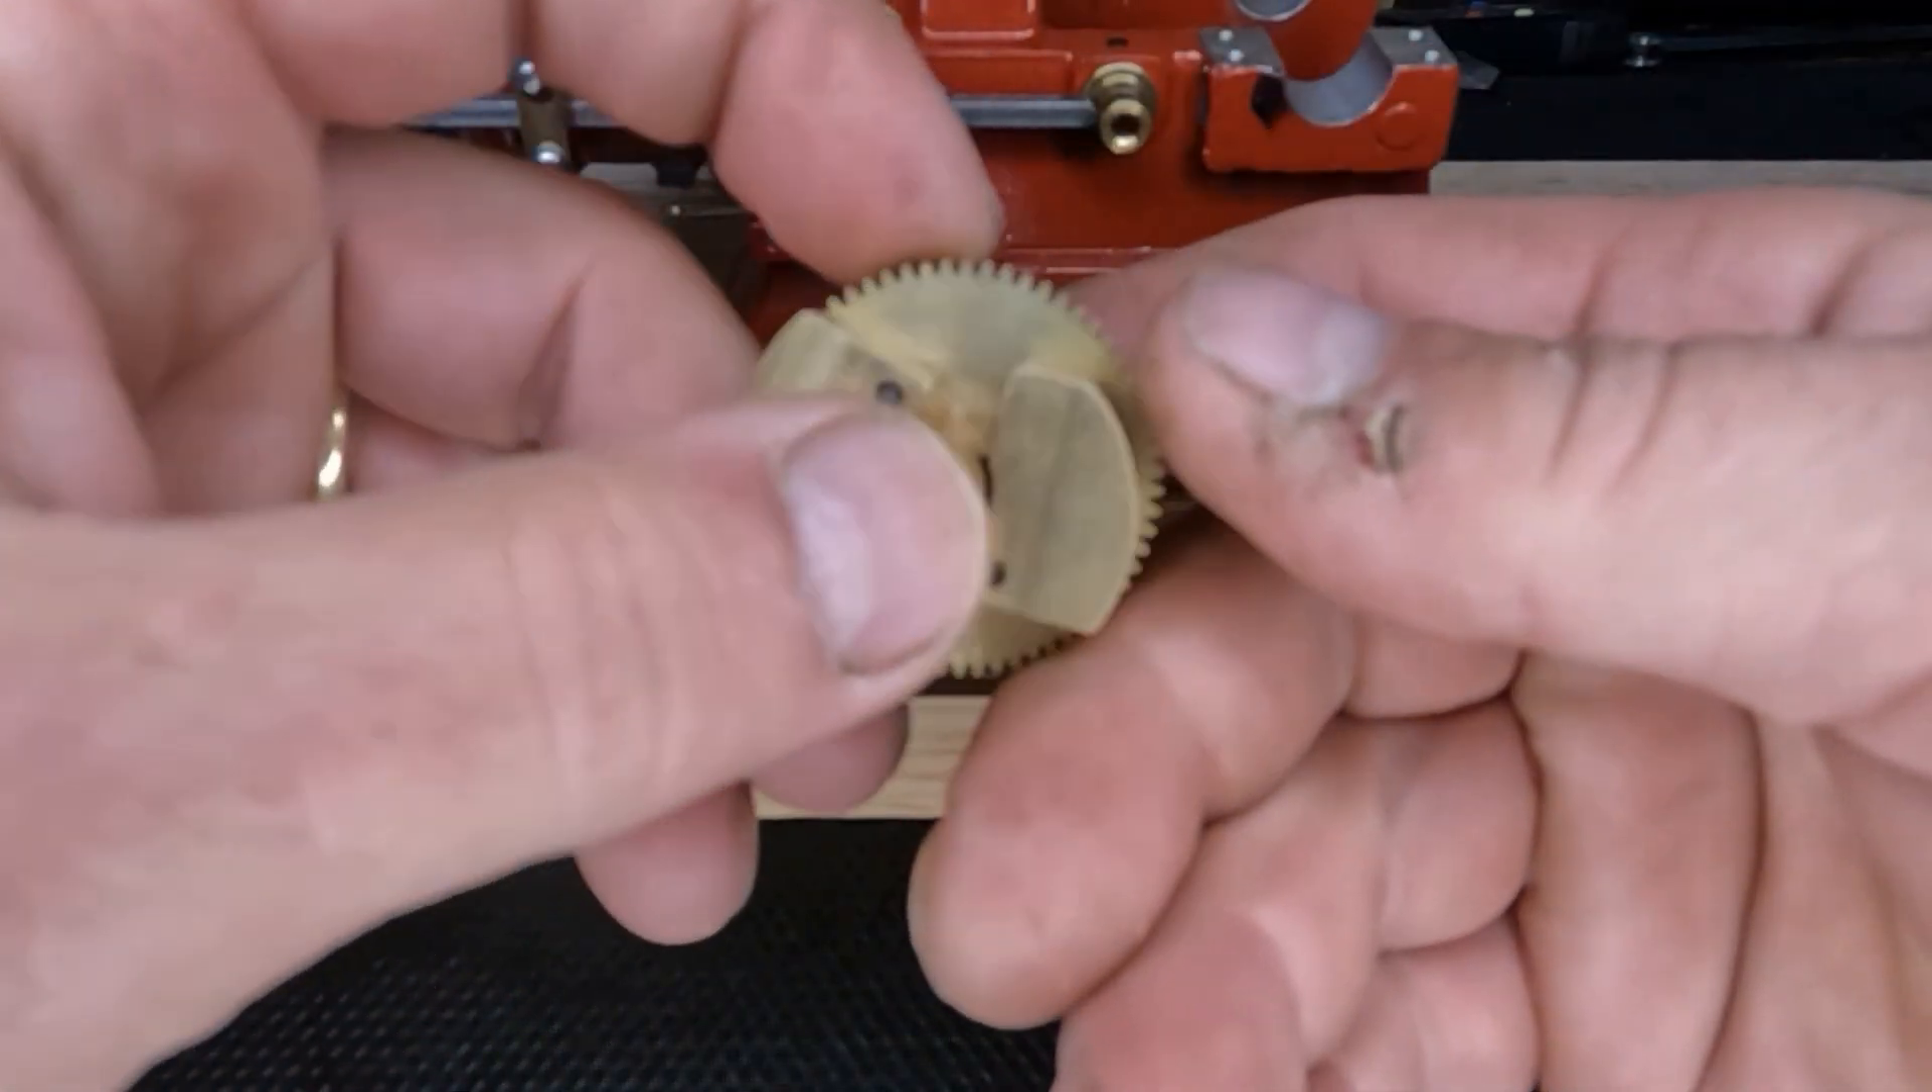We've got our cam gear off of here.